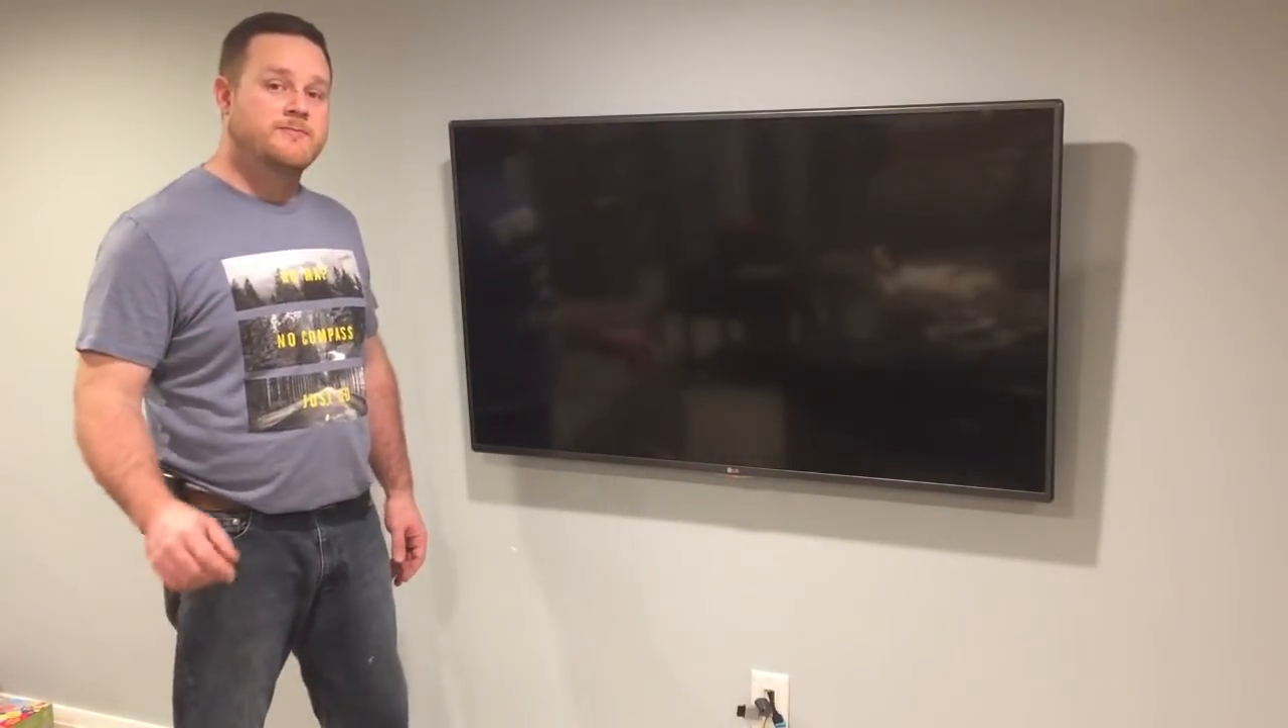So, I've got the TV mounted and as you can see there's no wires.